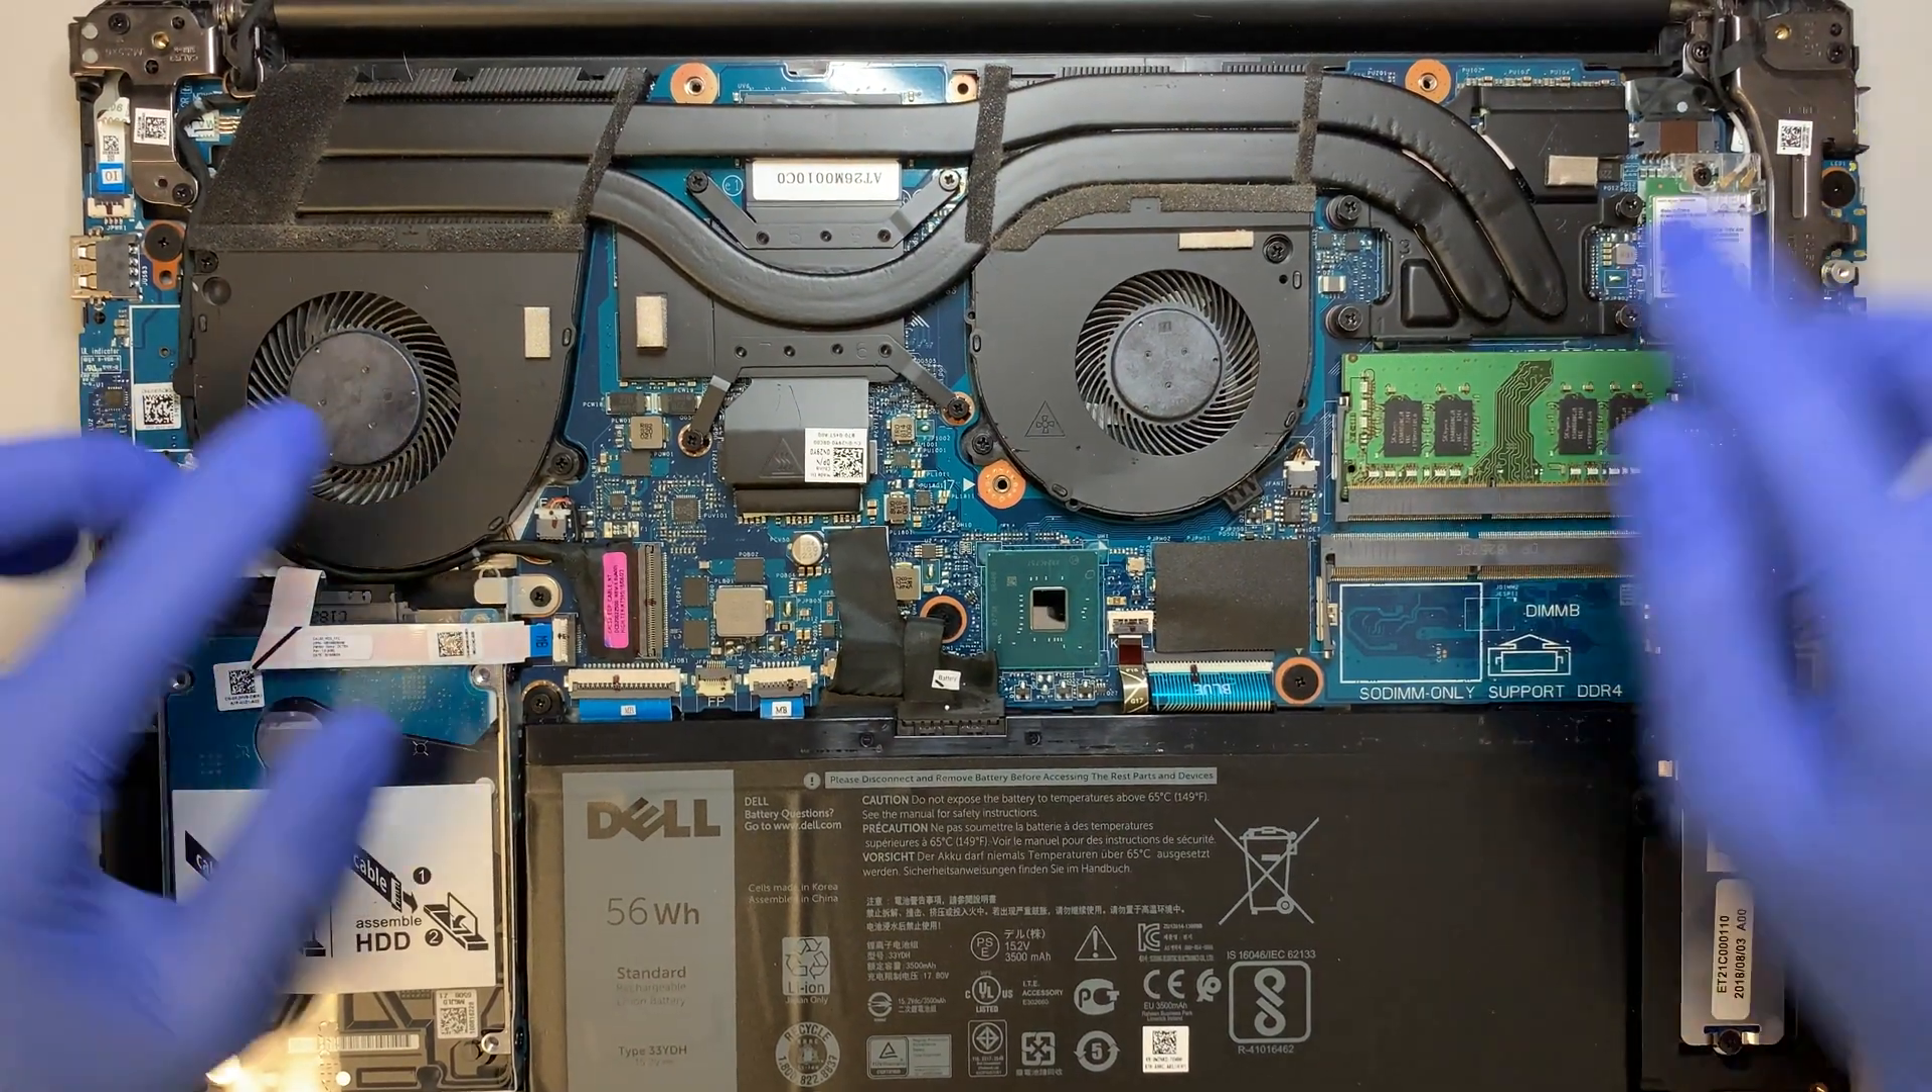Okay so once the back plate is removed you get to see your entire computer here.